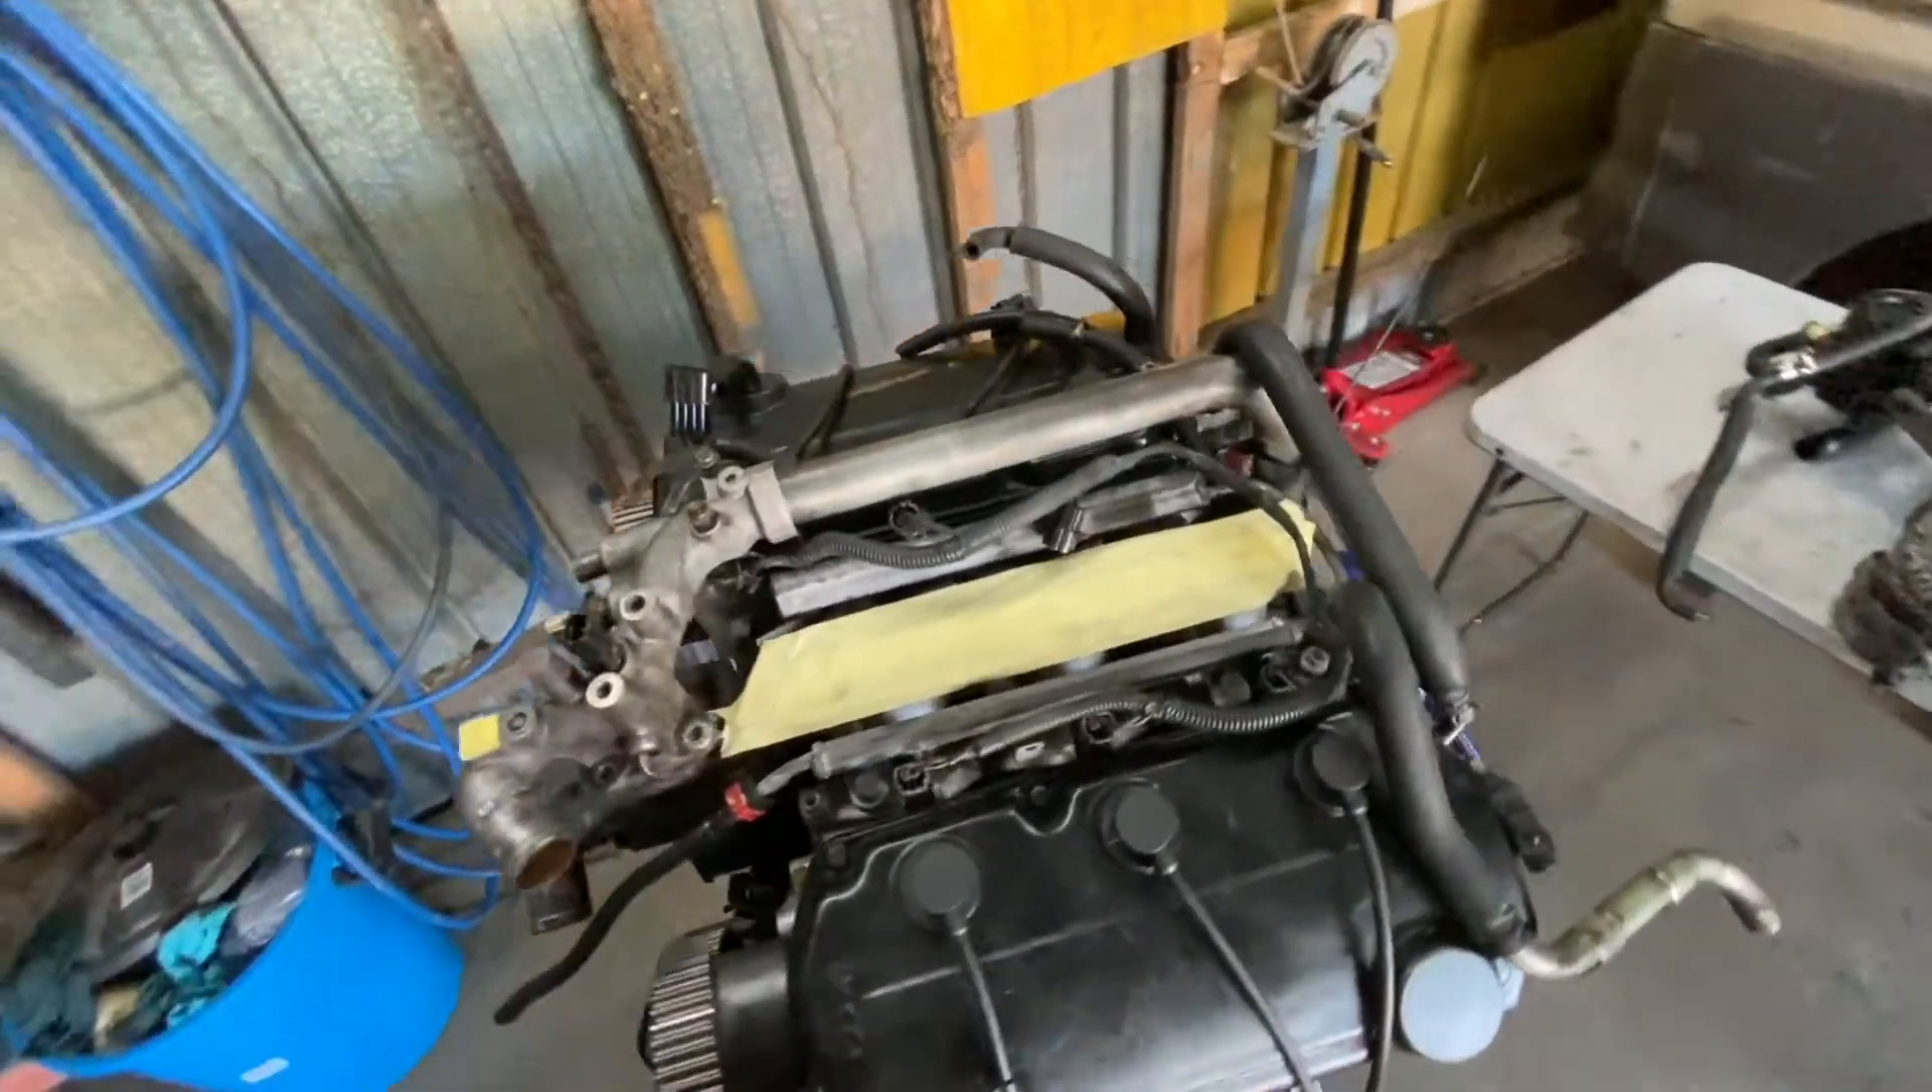We've got most of the upper engine back together.